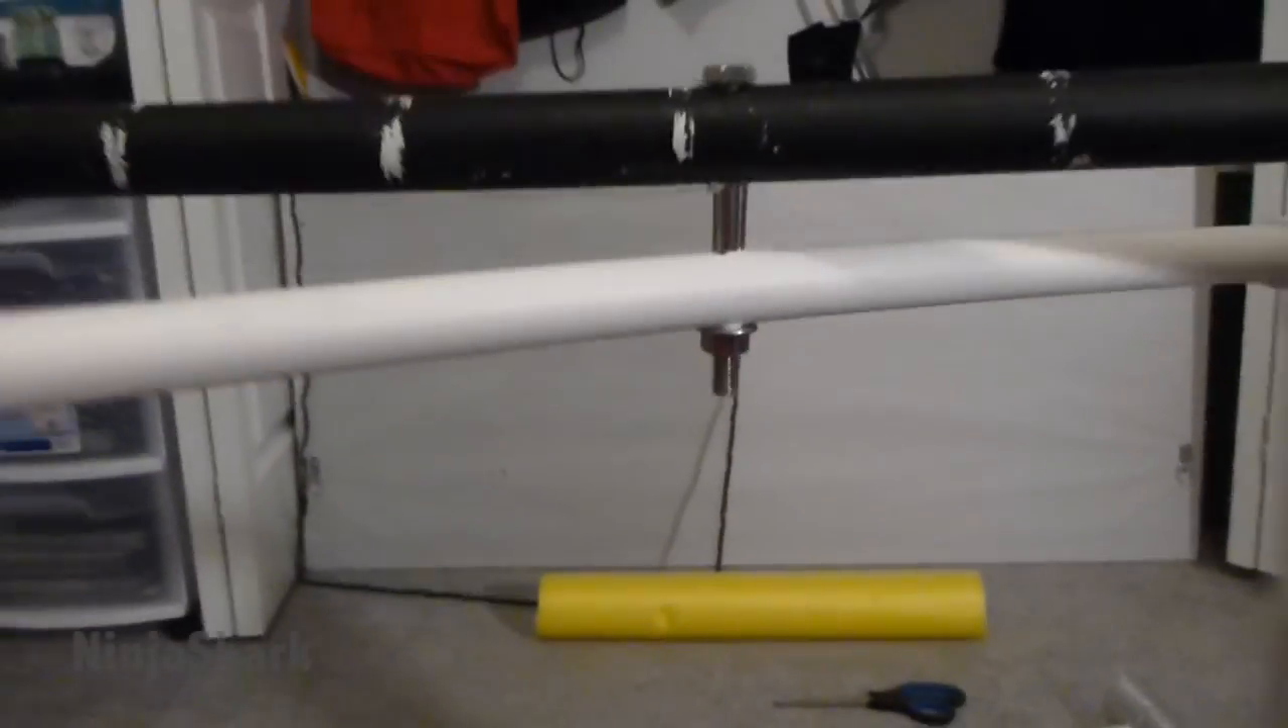All righty, so I've drilled some holes and put the bolts through.